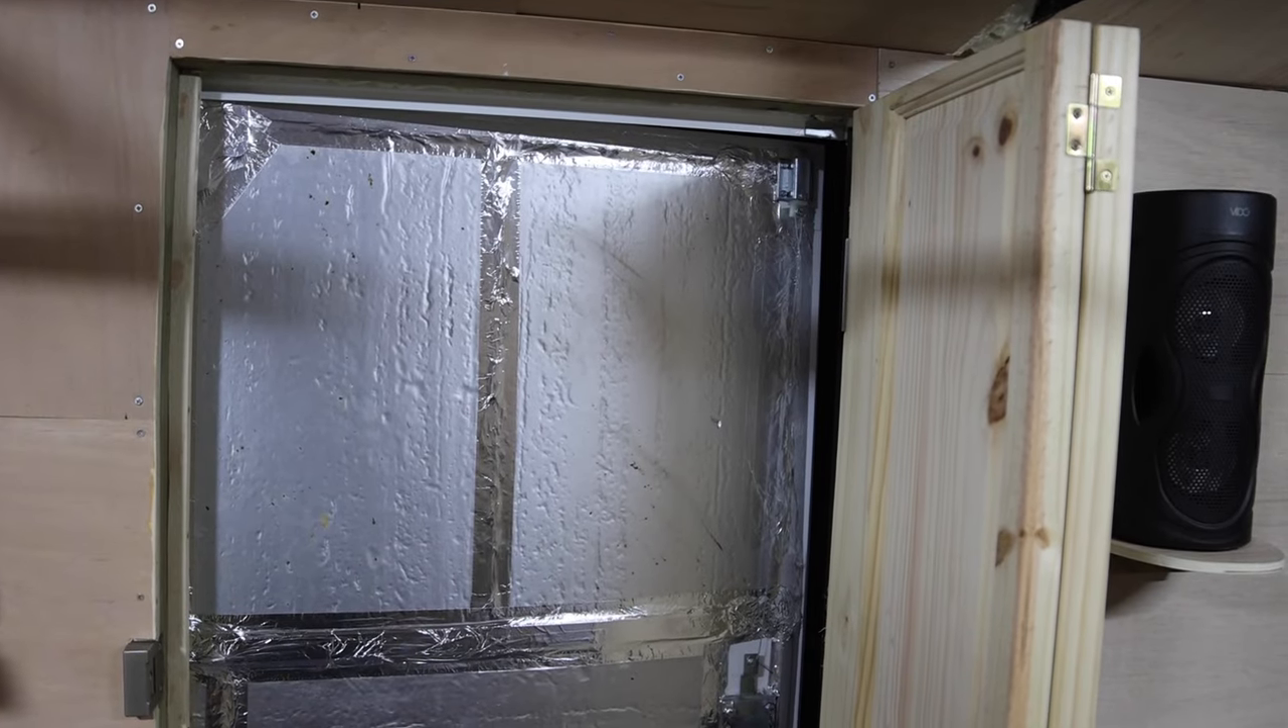Right guys so what i've done here is i've just framed the door with 25 millimeter uh insulation board.